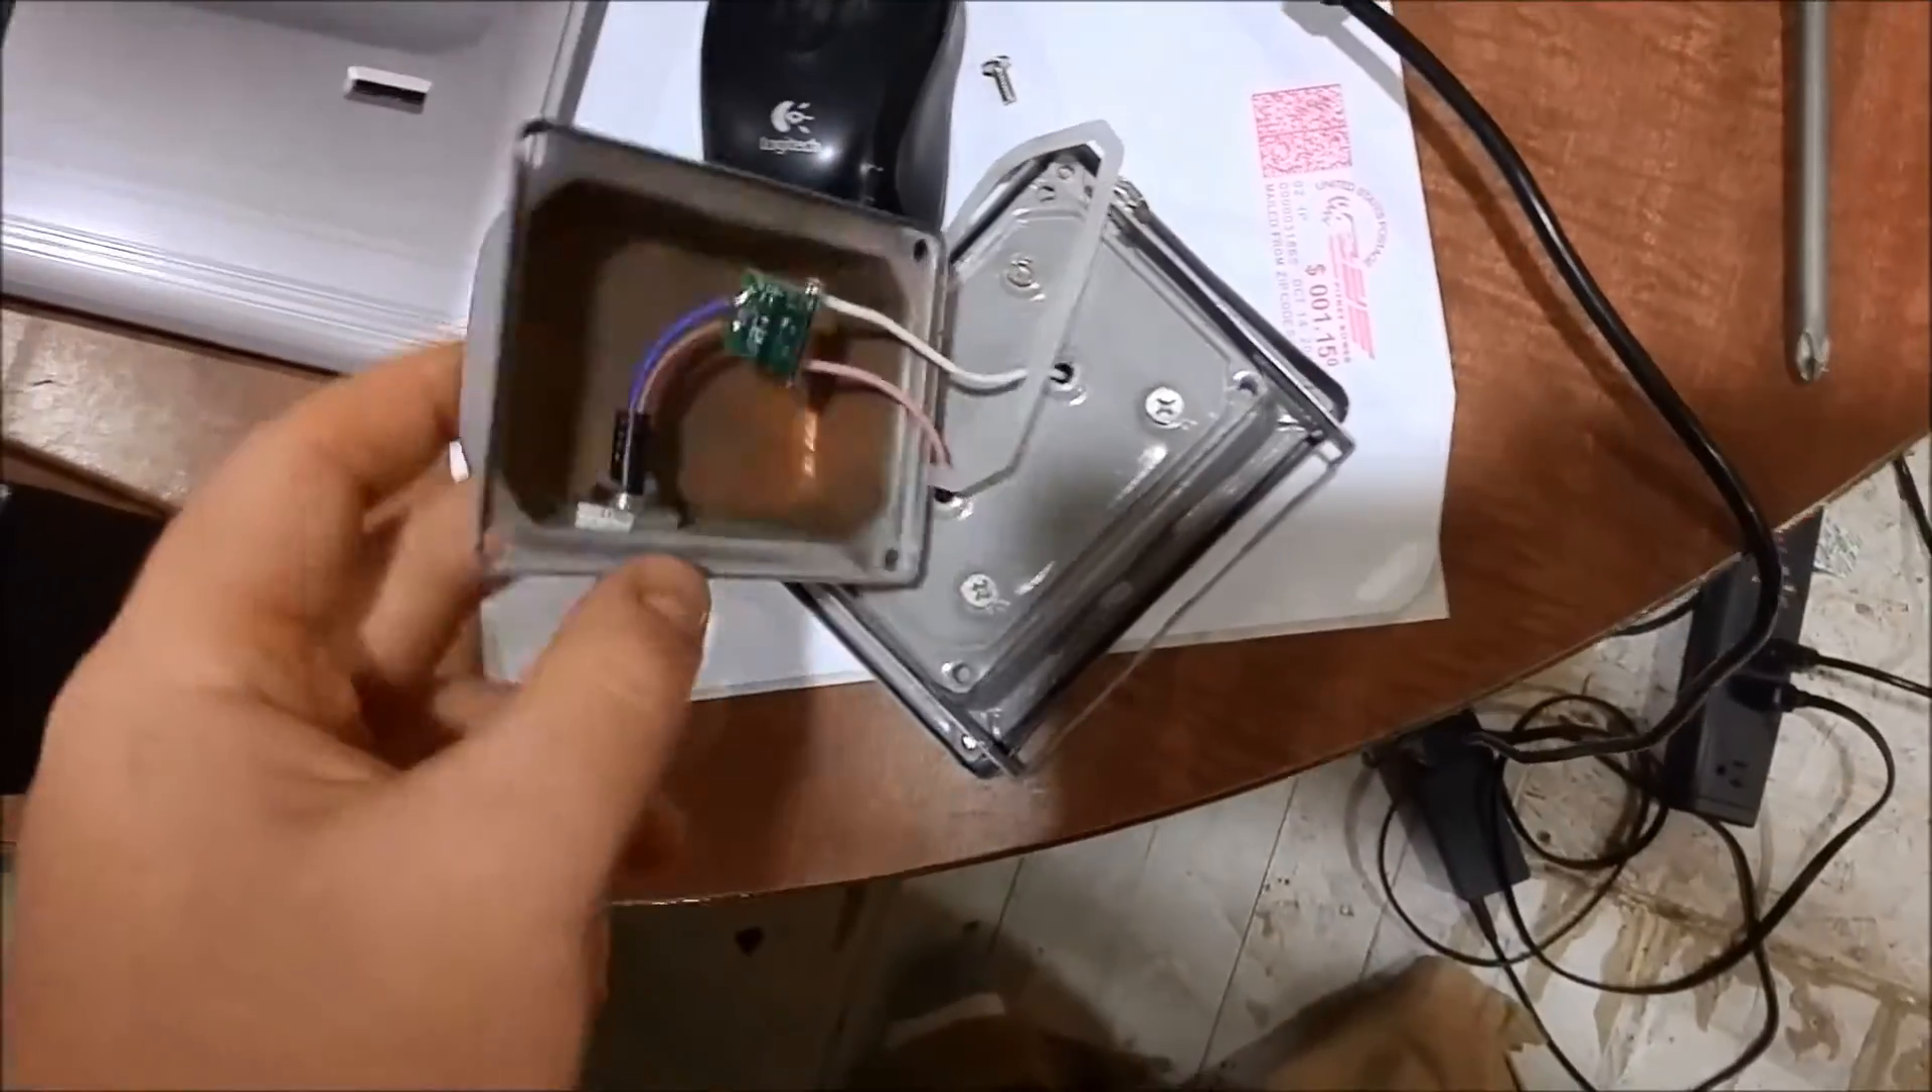Okay so I've taken apart a 12 volt 10 watt floodlight.